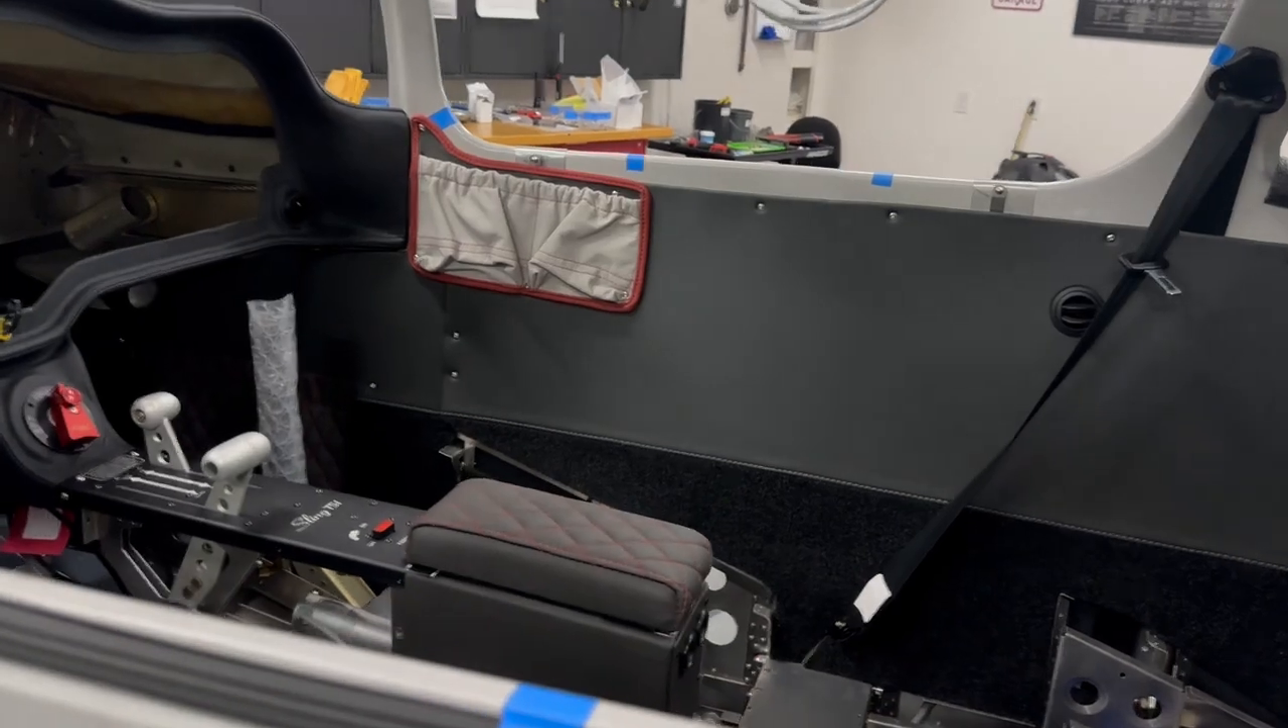I've been mocking up all the interior panels so I have all that done.